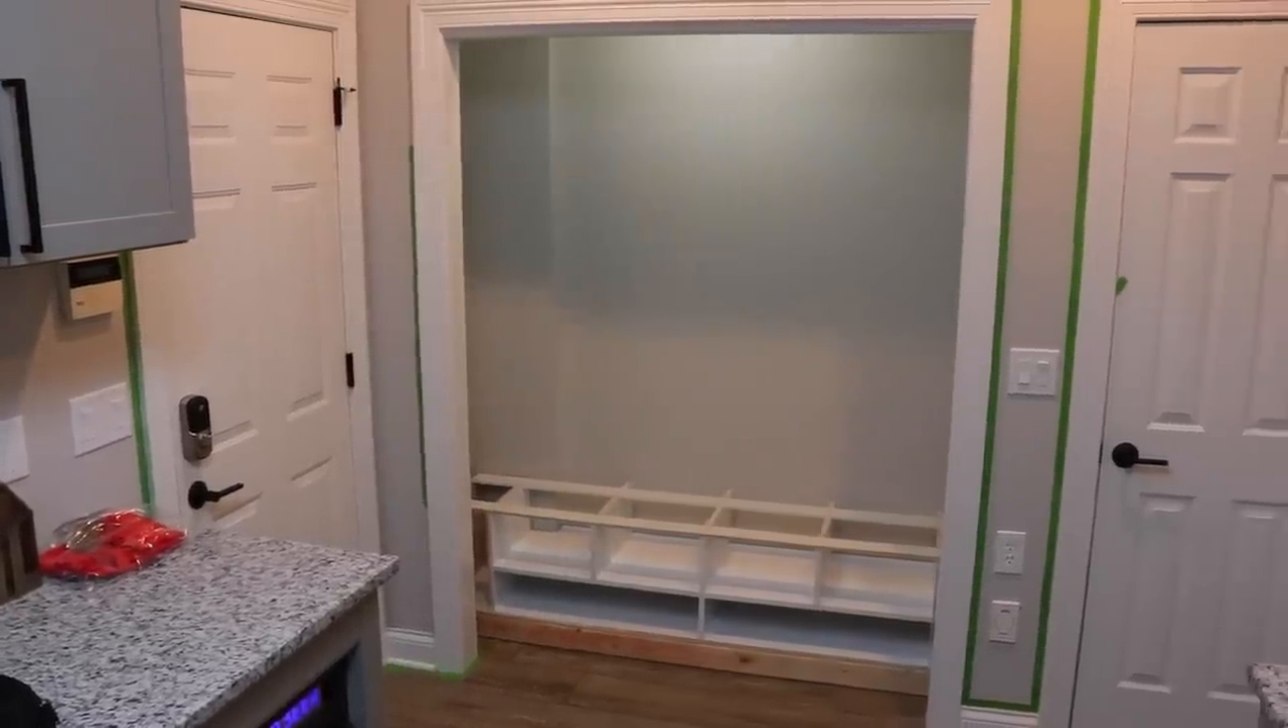It doesn't really look like a bench yet. I still have to add the face frame.